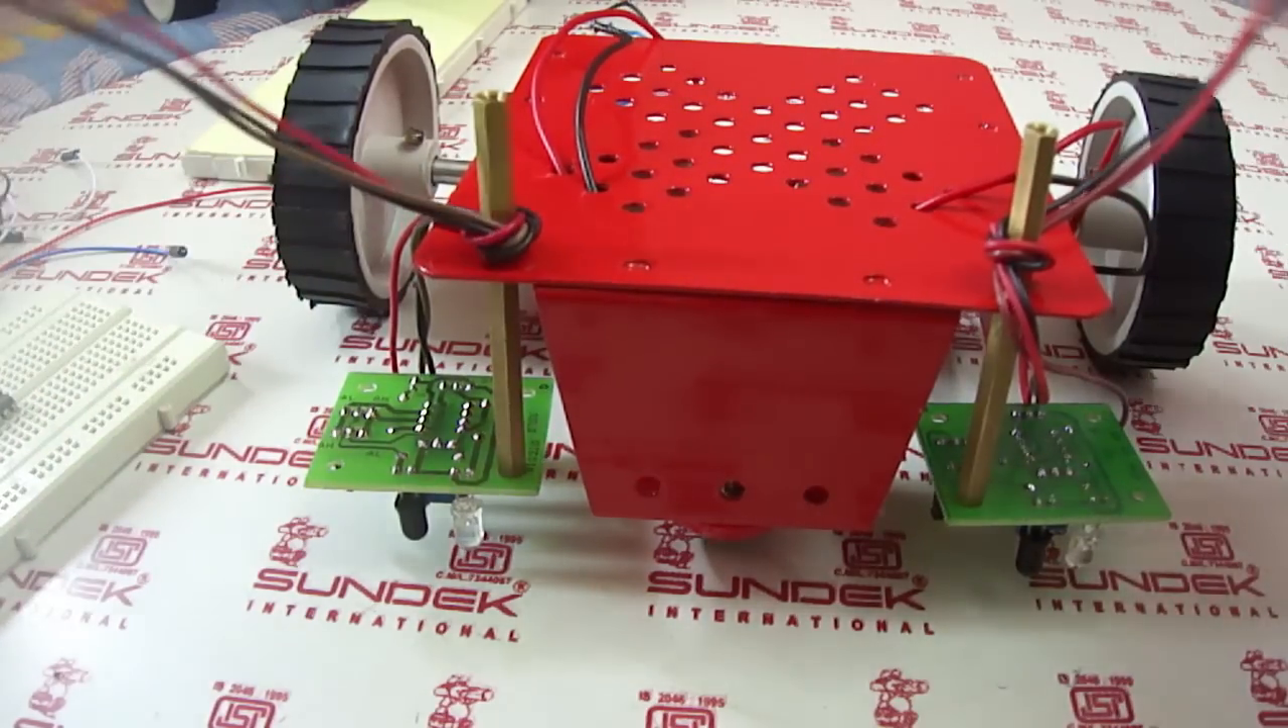So we have connected the sensors.